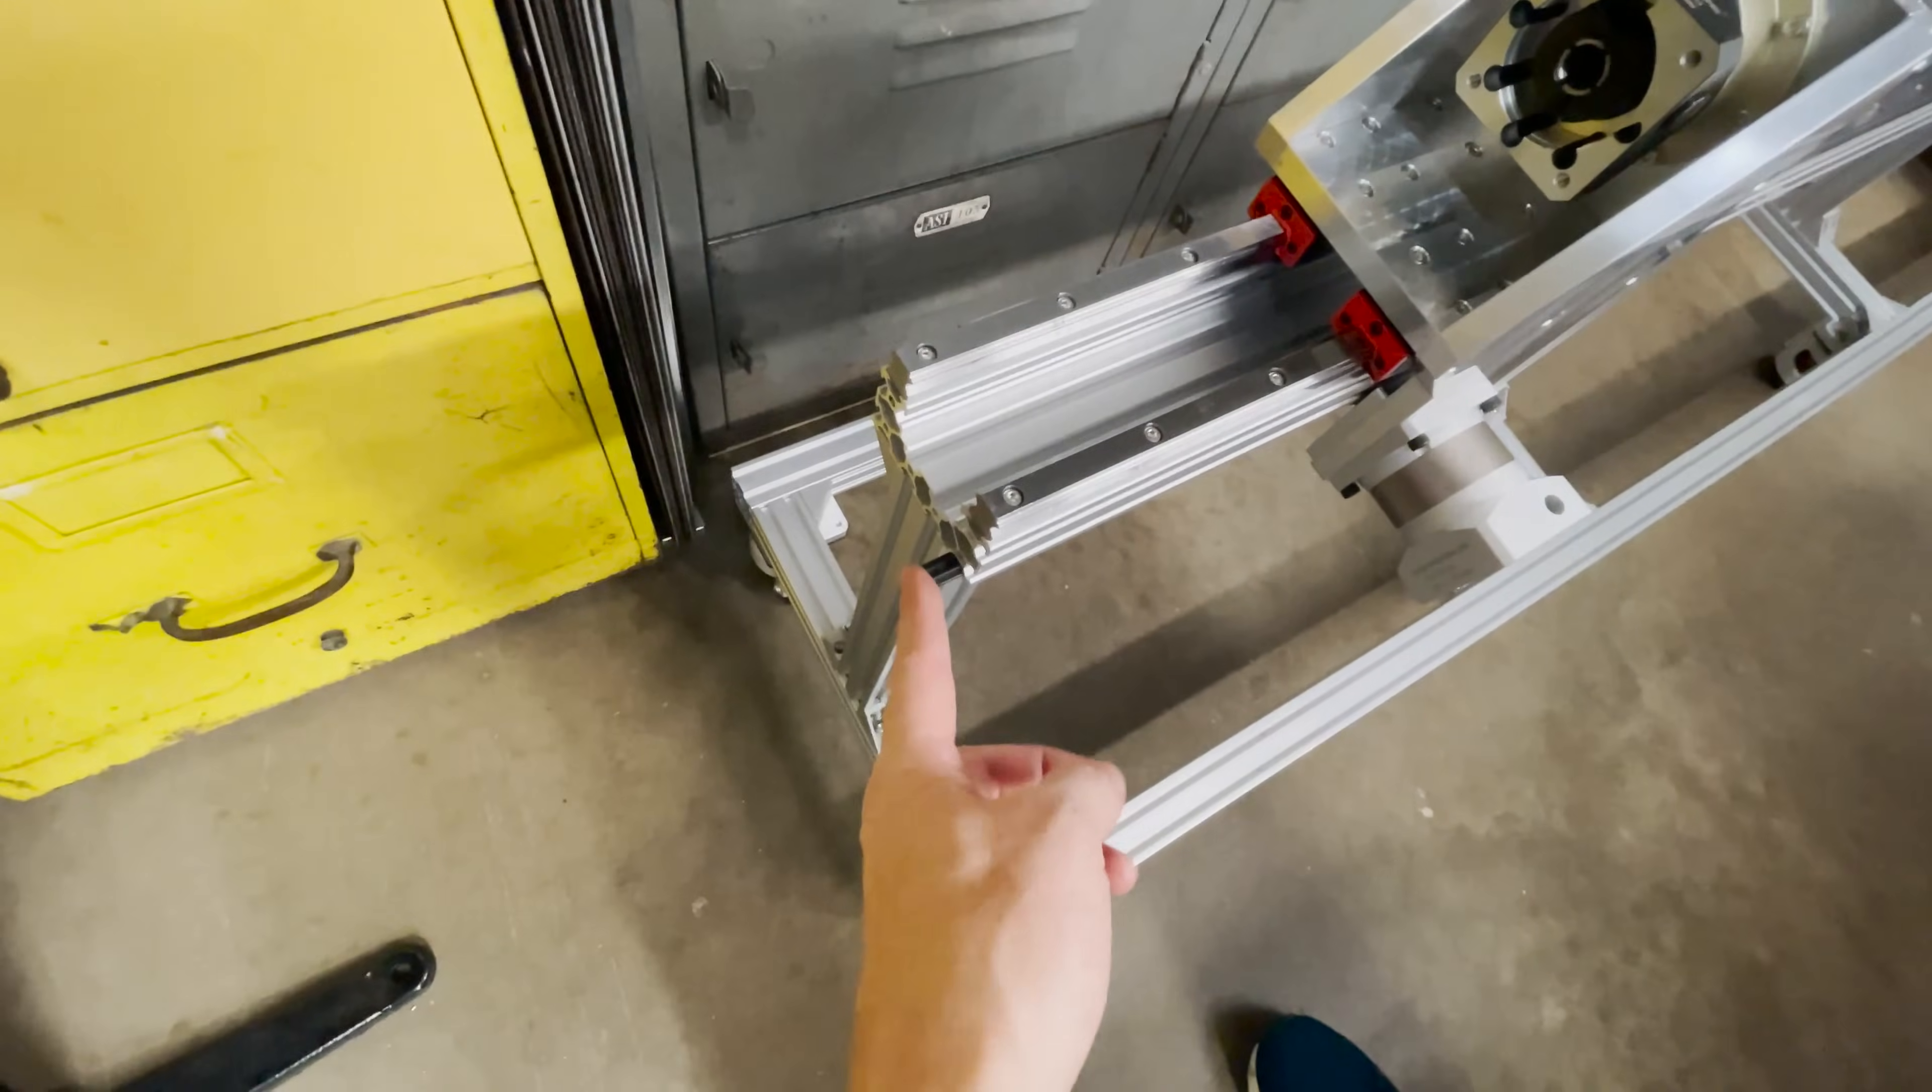And then I still need to make this end plate here to secure the gear rack.